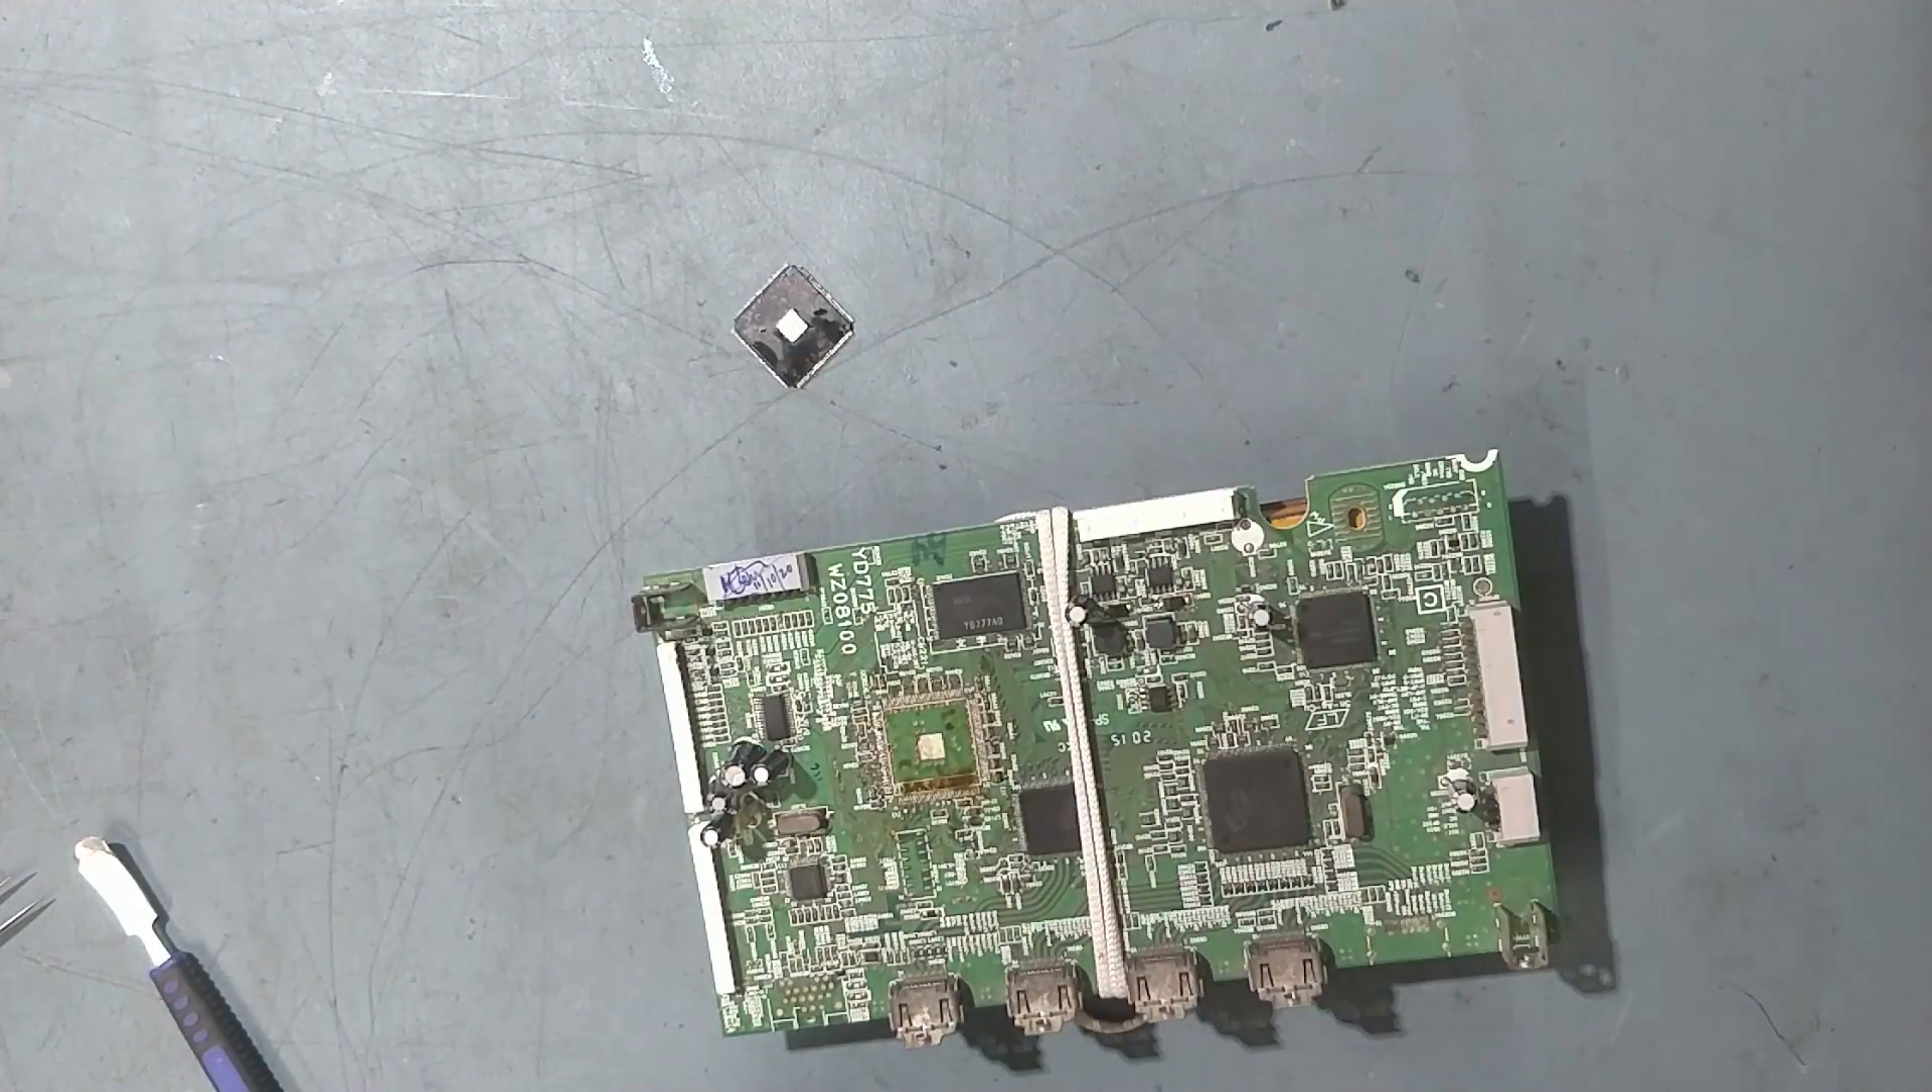Finally we've removed the IC This is the faulty one.